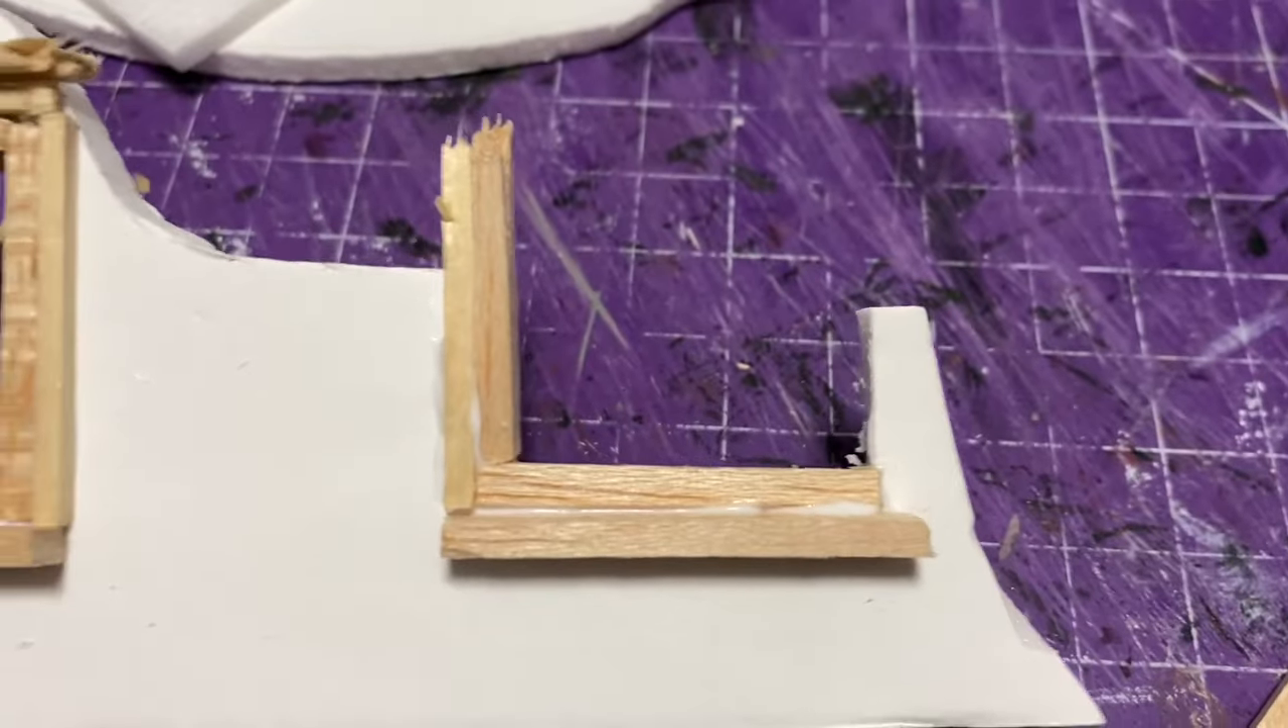So then I added some balsa wood that was left over in that plate to kind of frame out my window.